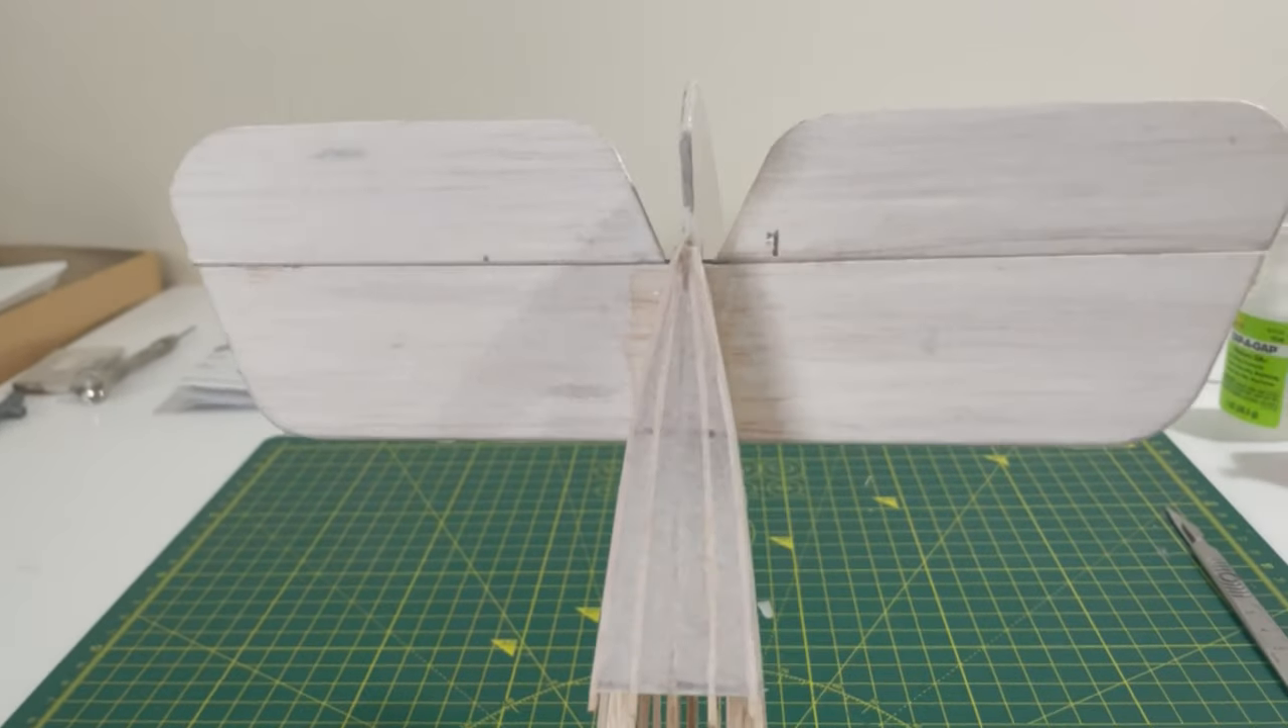Stabiliser and rudder. Glued in position. Slit the paper. Slid the stabiliser into place.